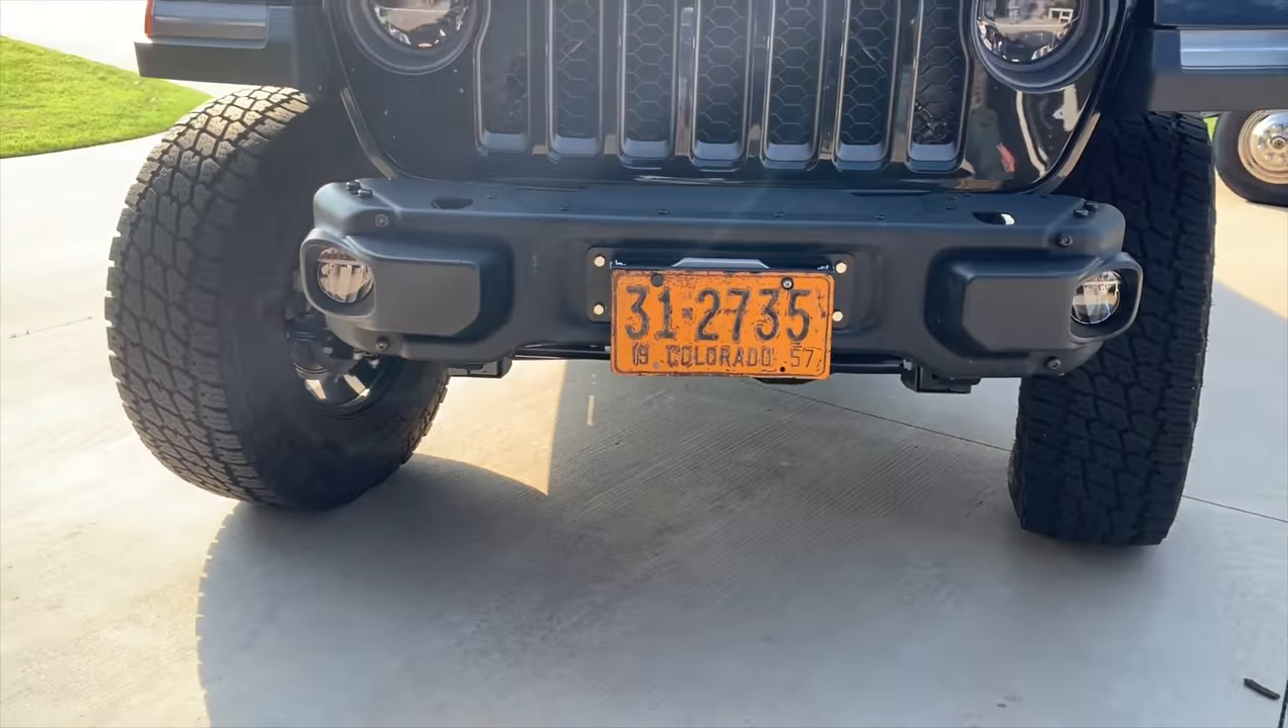All right, so we got the fog lights in Done with that part.